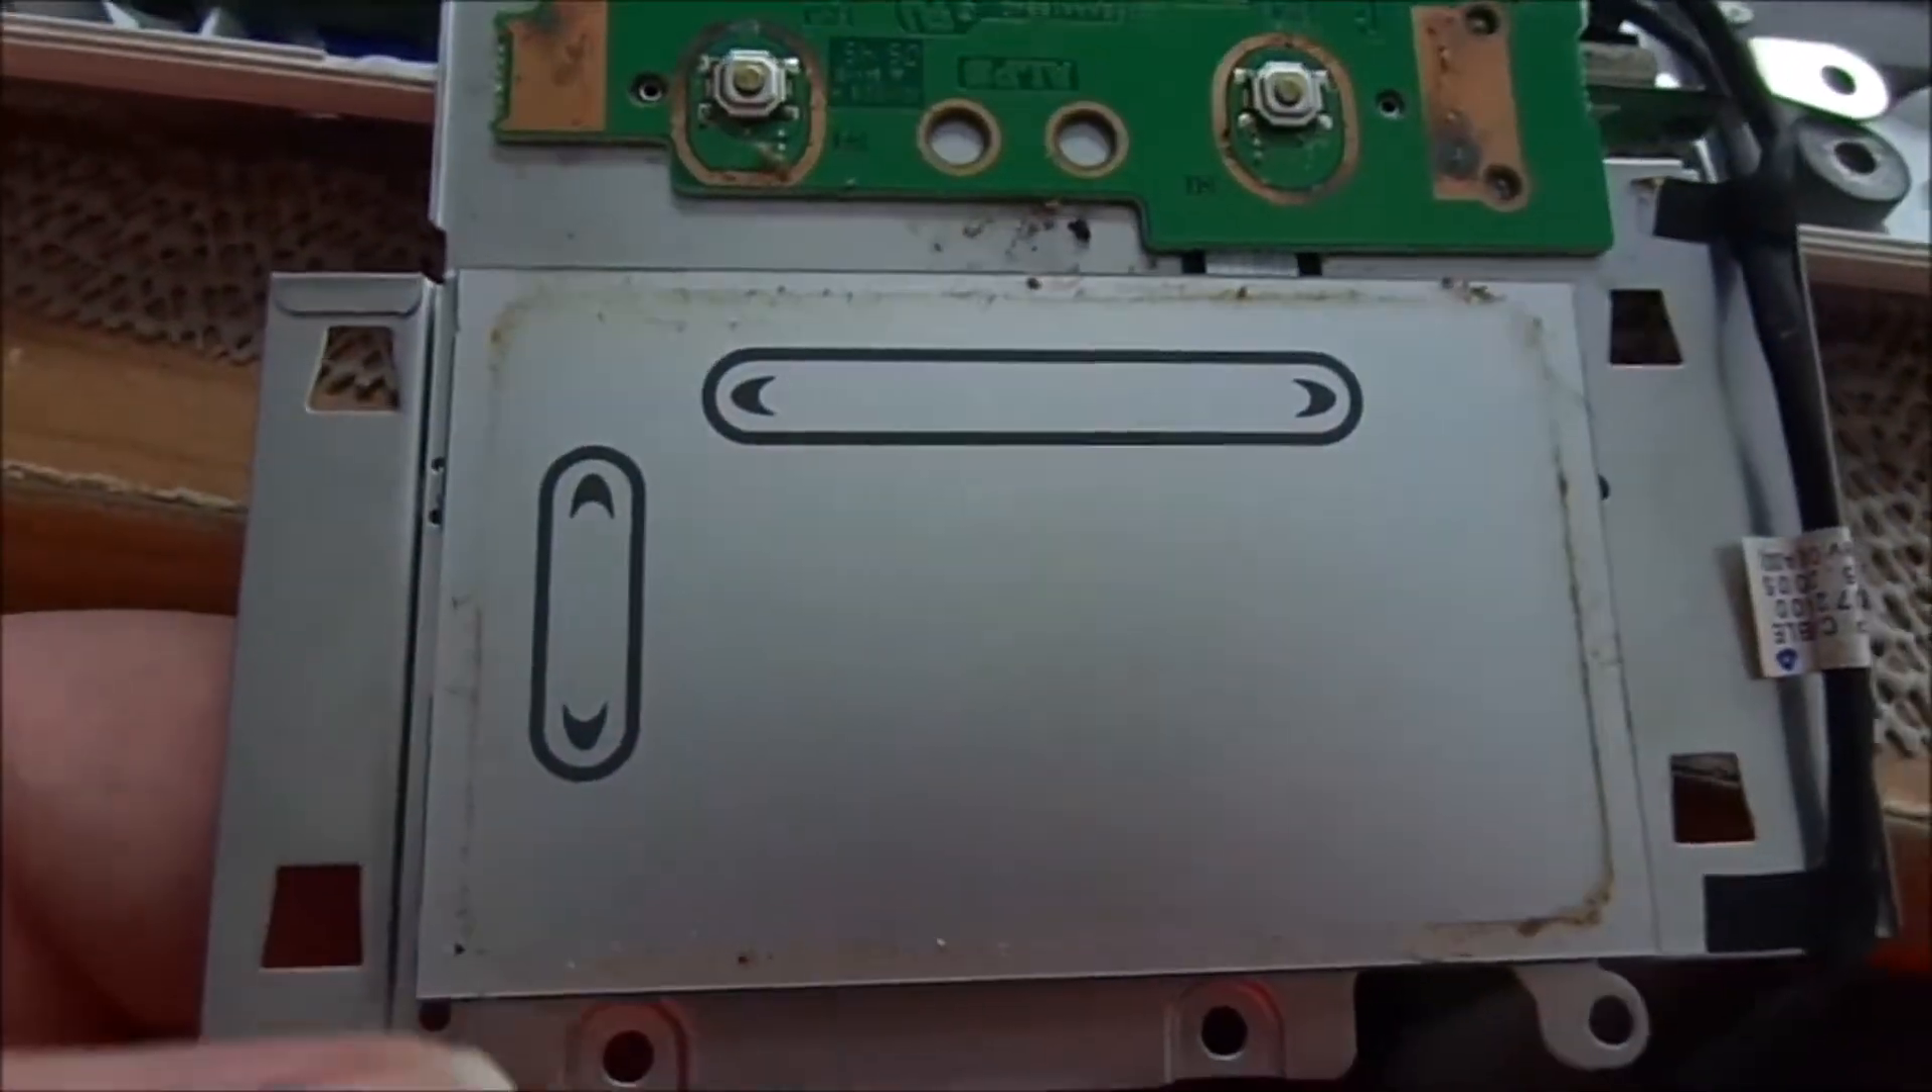All right, well, you can see I finally have the track pad out, and you can also see there's definitely some of that spillage on there.